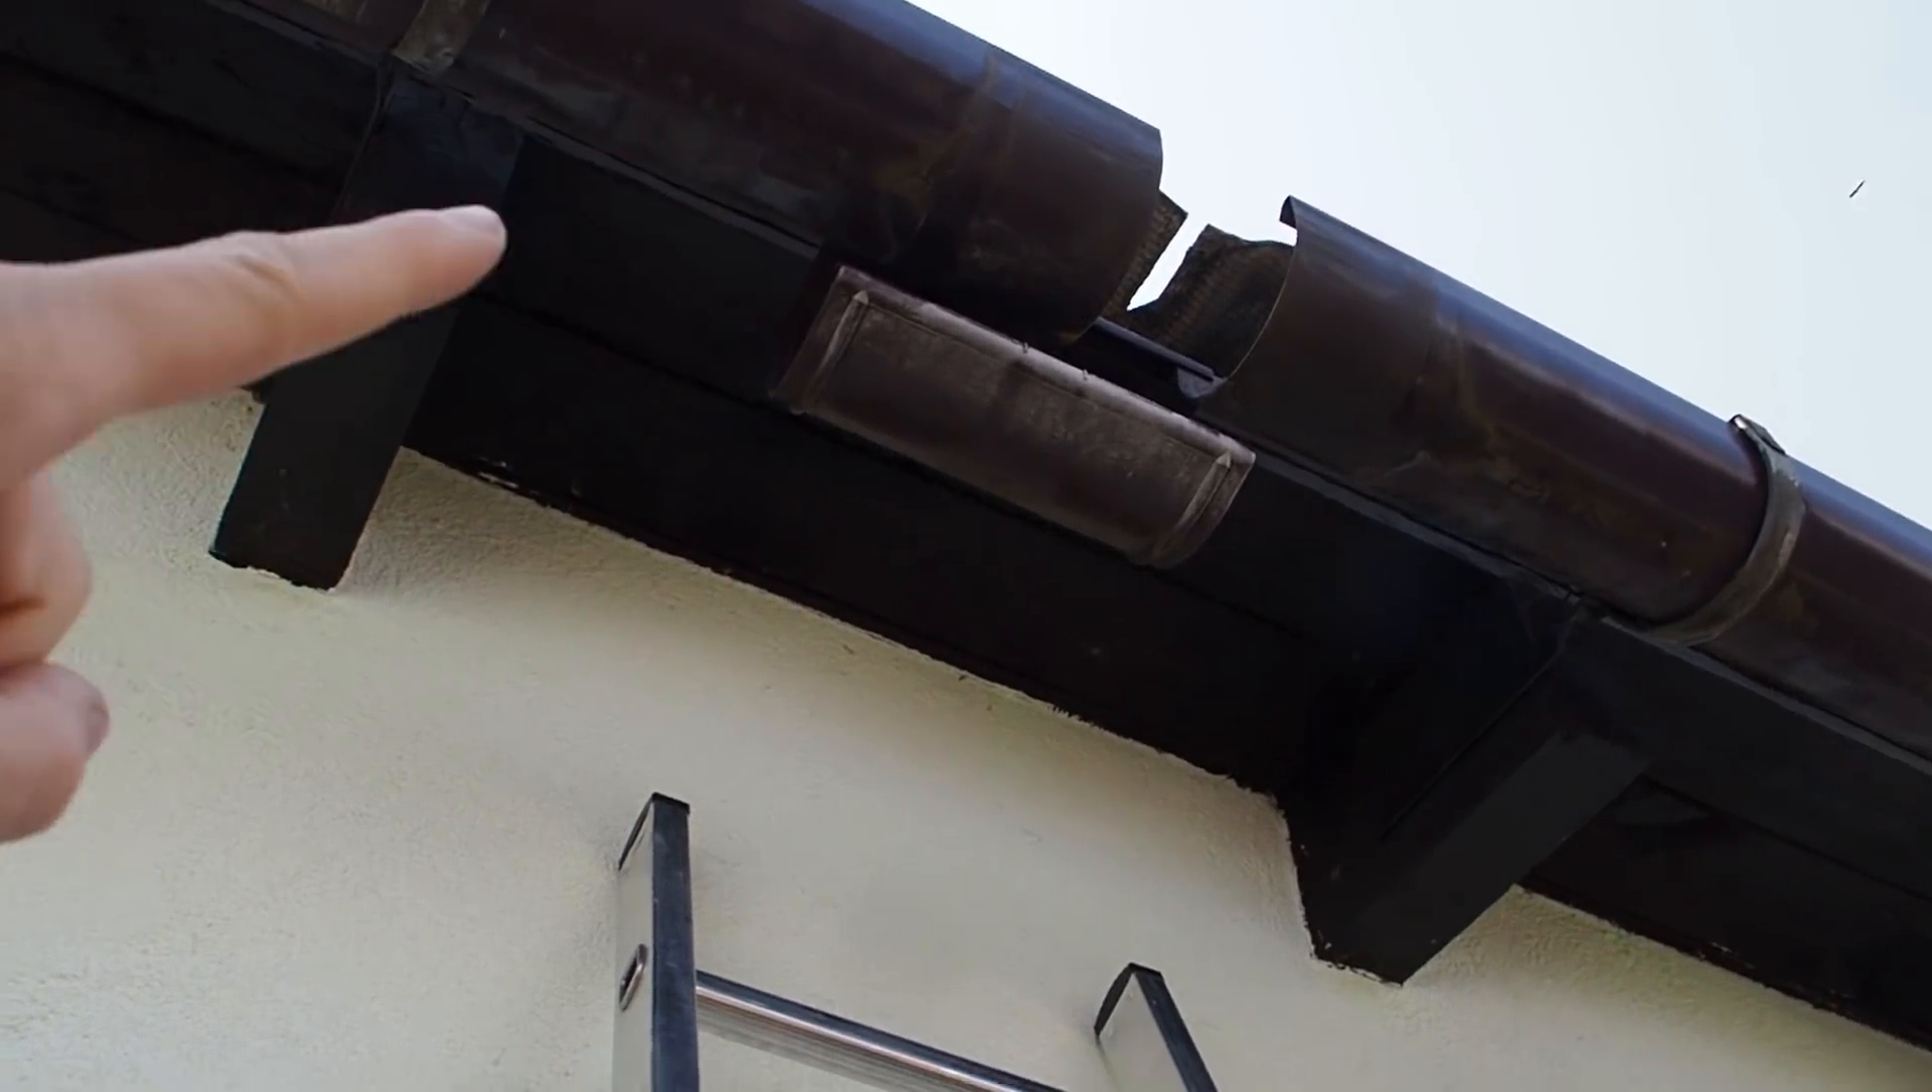So I already have opened up the rain gutter here in the middle.